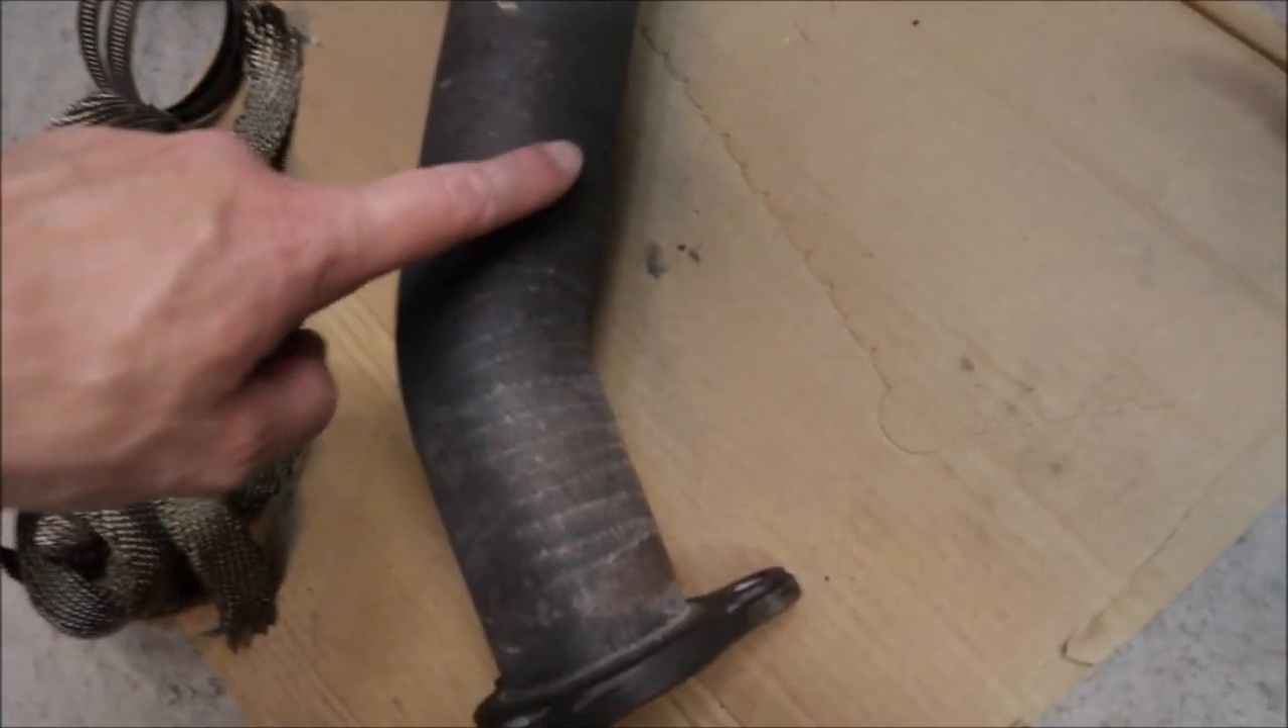Better look at the uppipe now that I took off the heat wrap. You can see here all the wrap marks.